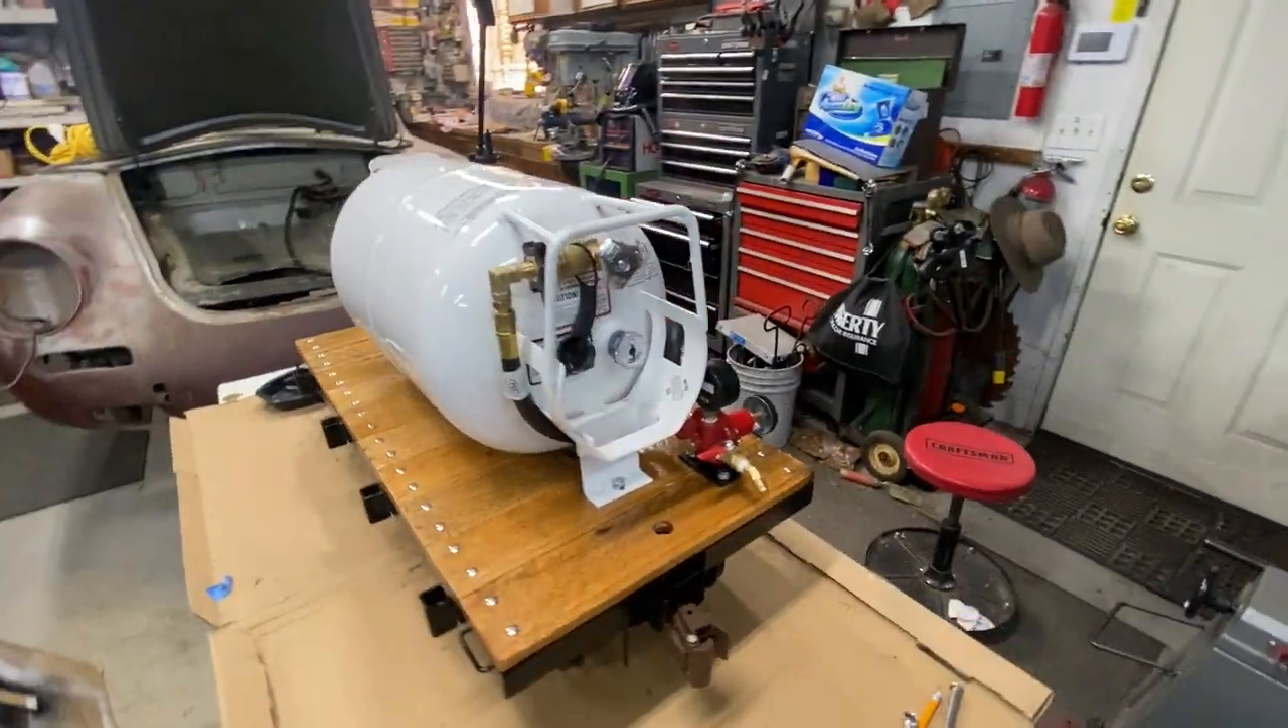I've done up all the gas connections checked everything for tightness and mounted the tank on to show you what it looks like.